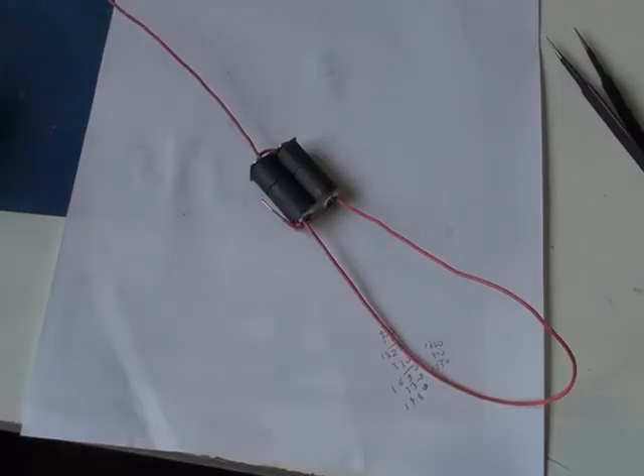So, here we are, we've started putting the wire through the core.